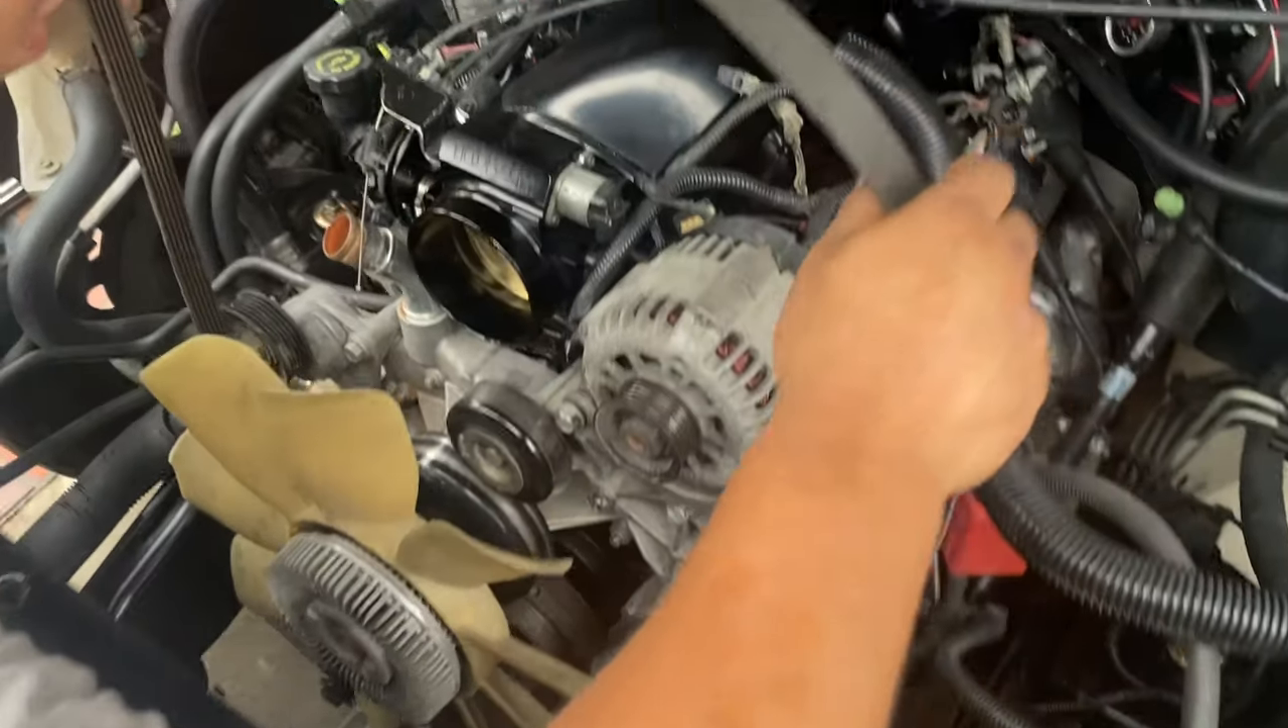All right we got the alternator on now we're about to get this serpentine belt.